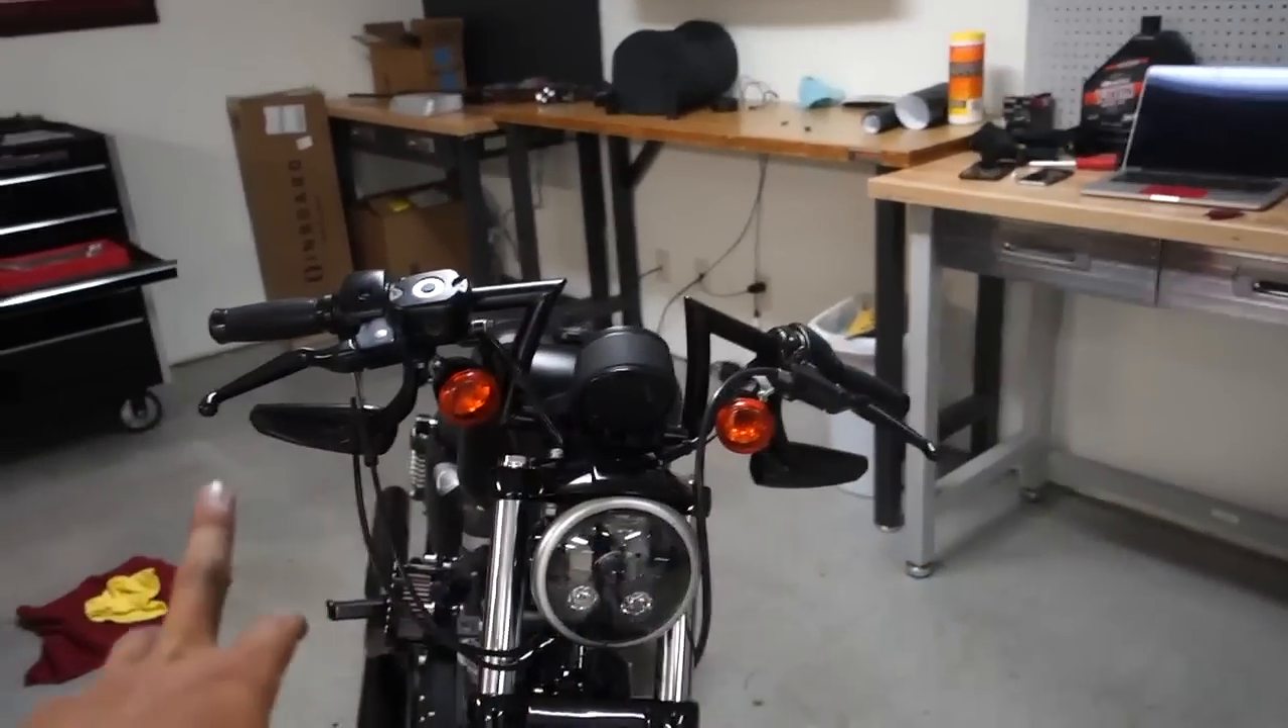Okay guys so I just finished putting all the controls back on and I also did flip my mirrors.